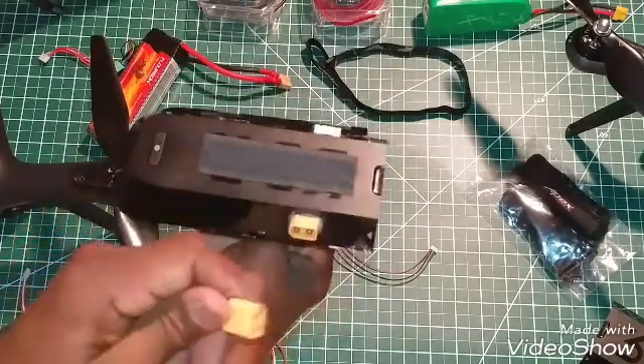I made a hole, I used hot glue so that this way the plug is sitting in the case on the exterior.